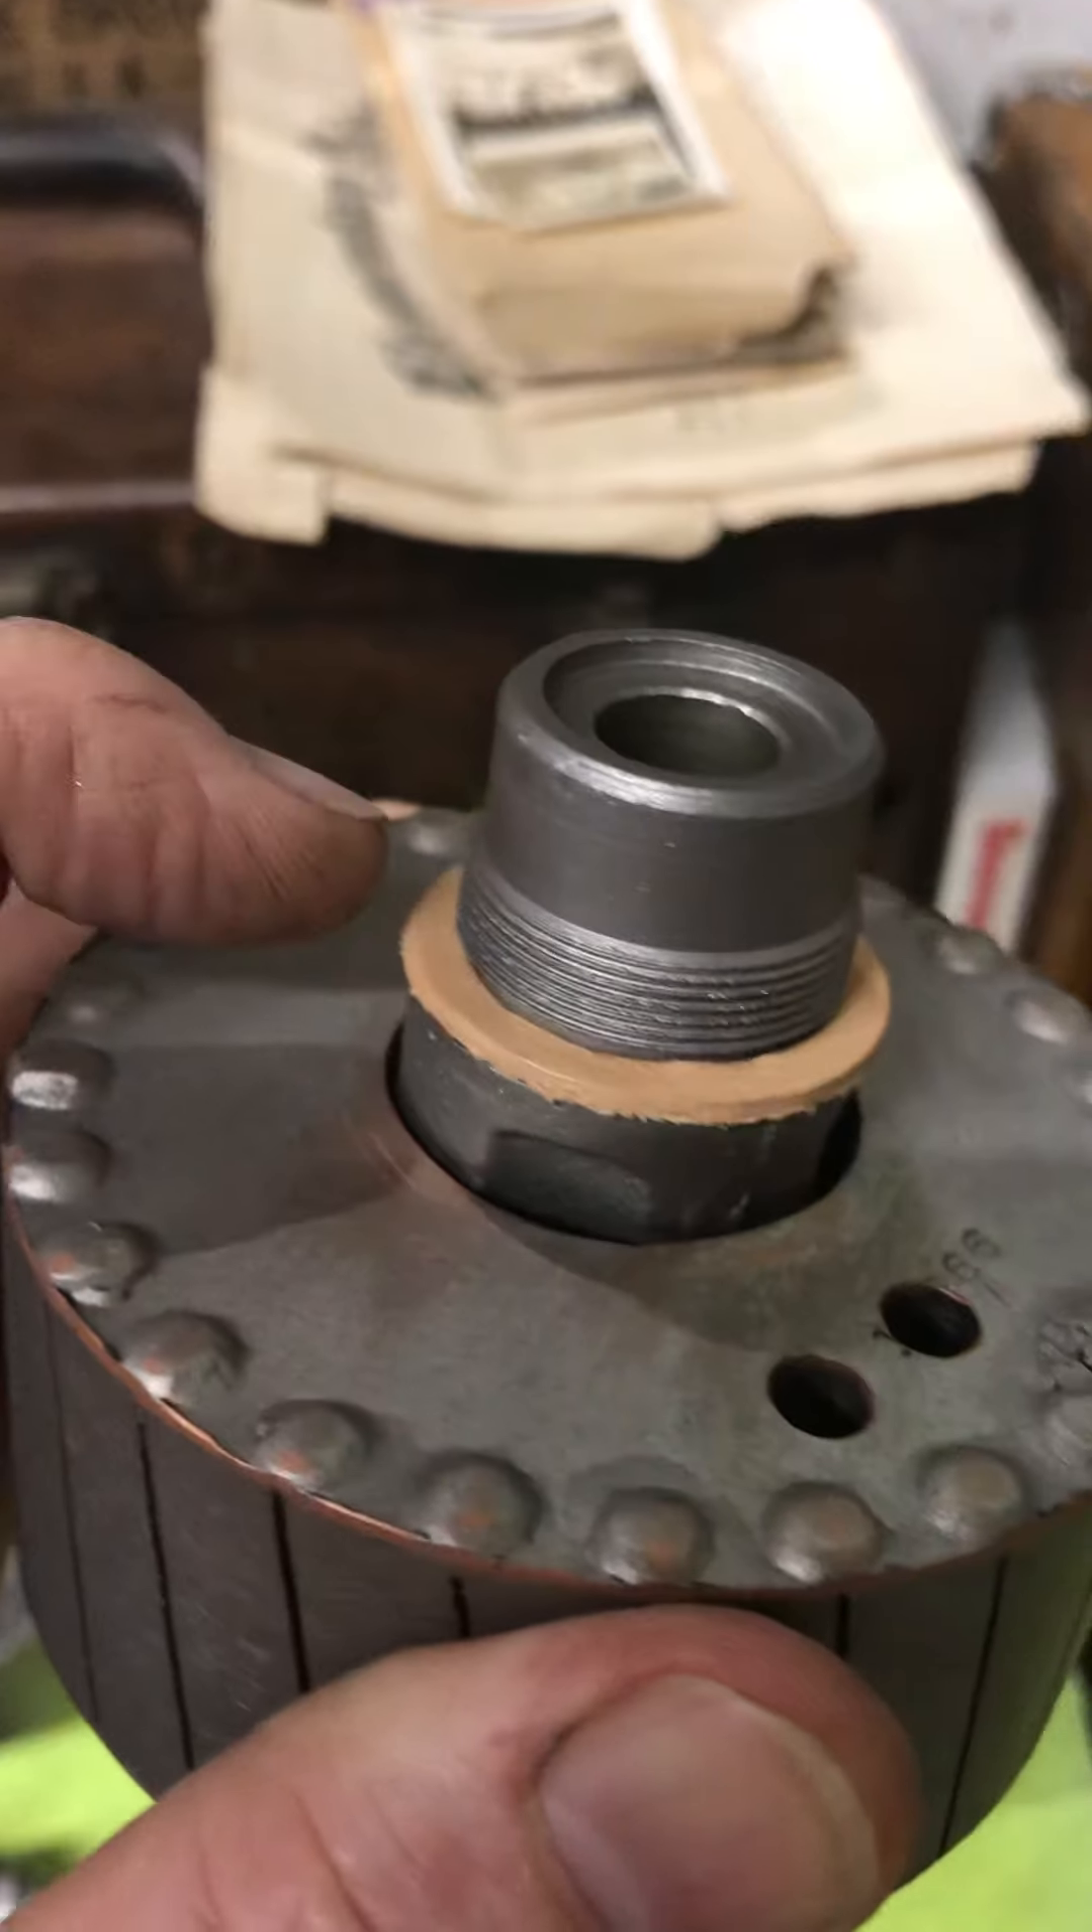The rotors all cleaned up and ready to go back and I've got a new leather rotor seal on here.